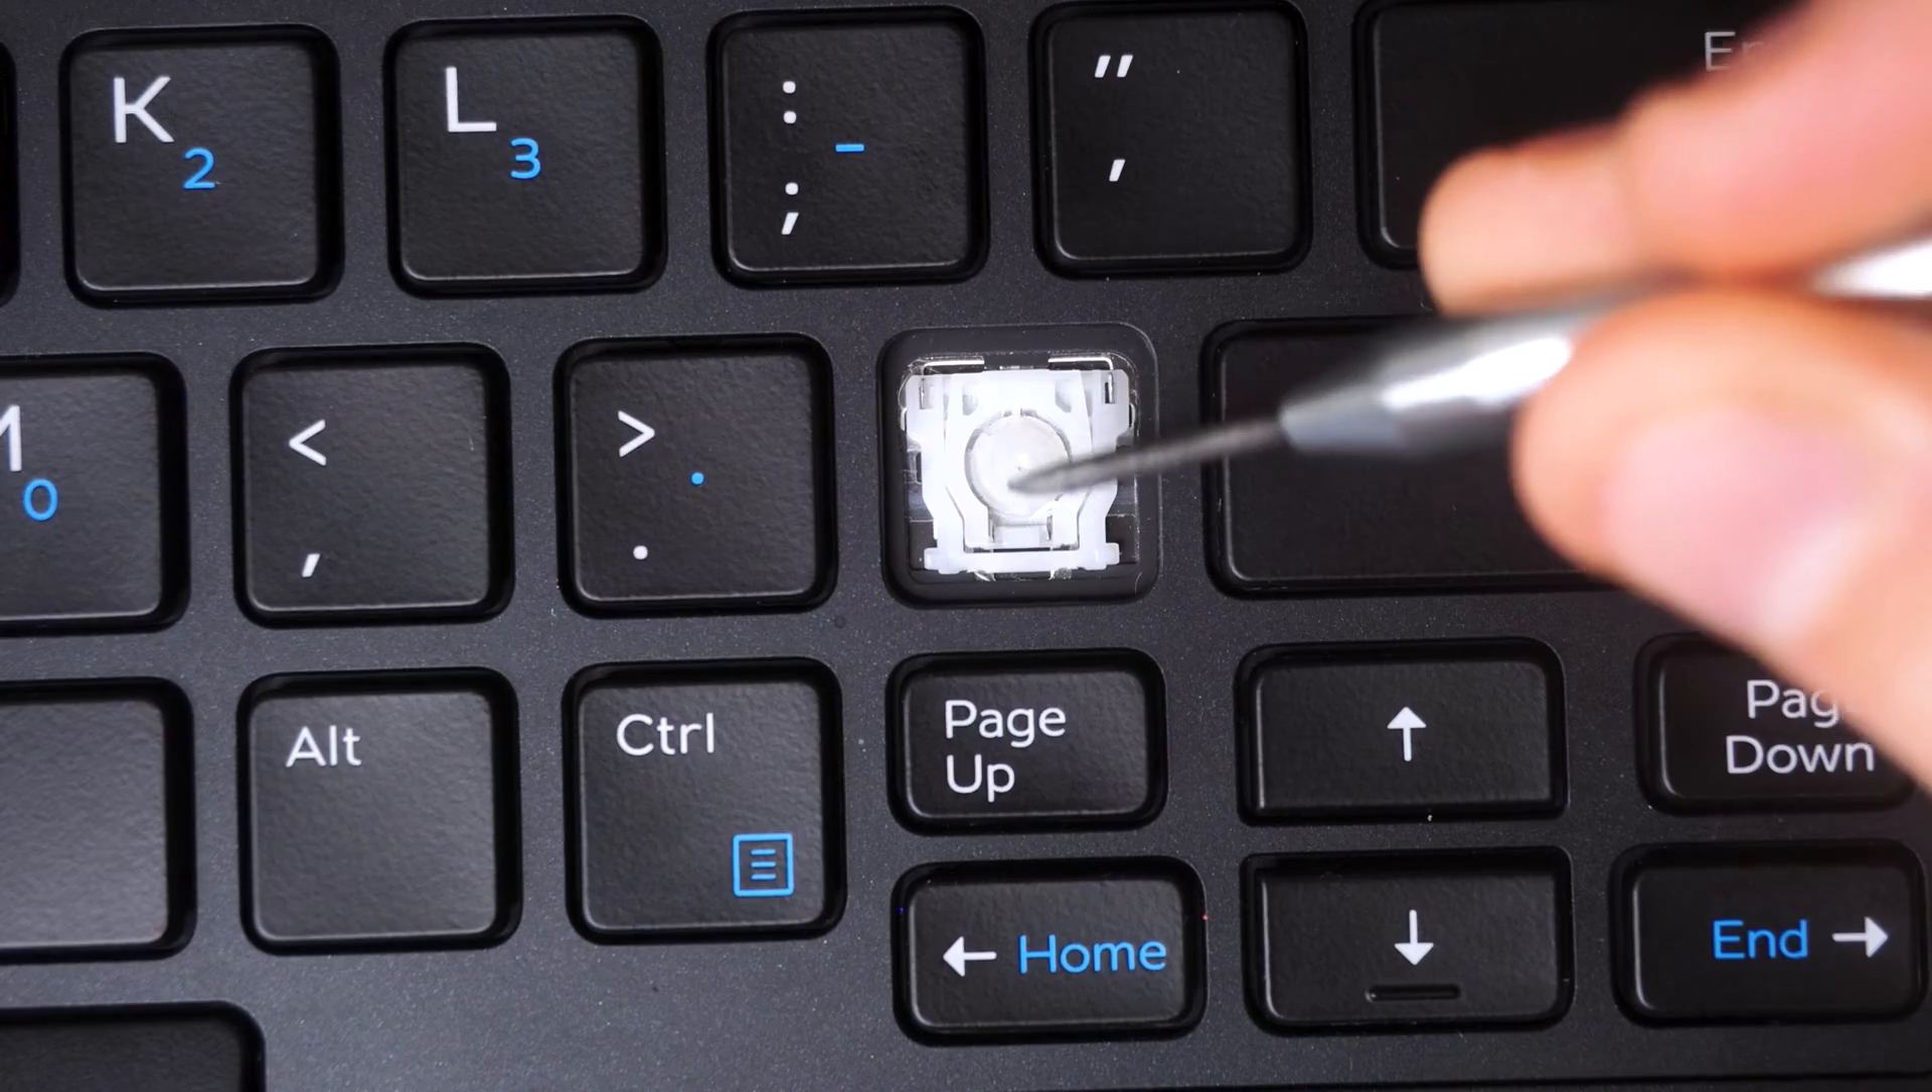Push the key up and out of the way and the key cap is perfectly safely removed from the scissor mechanism.